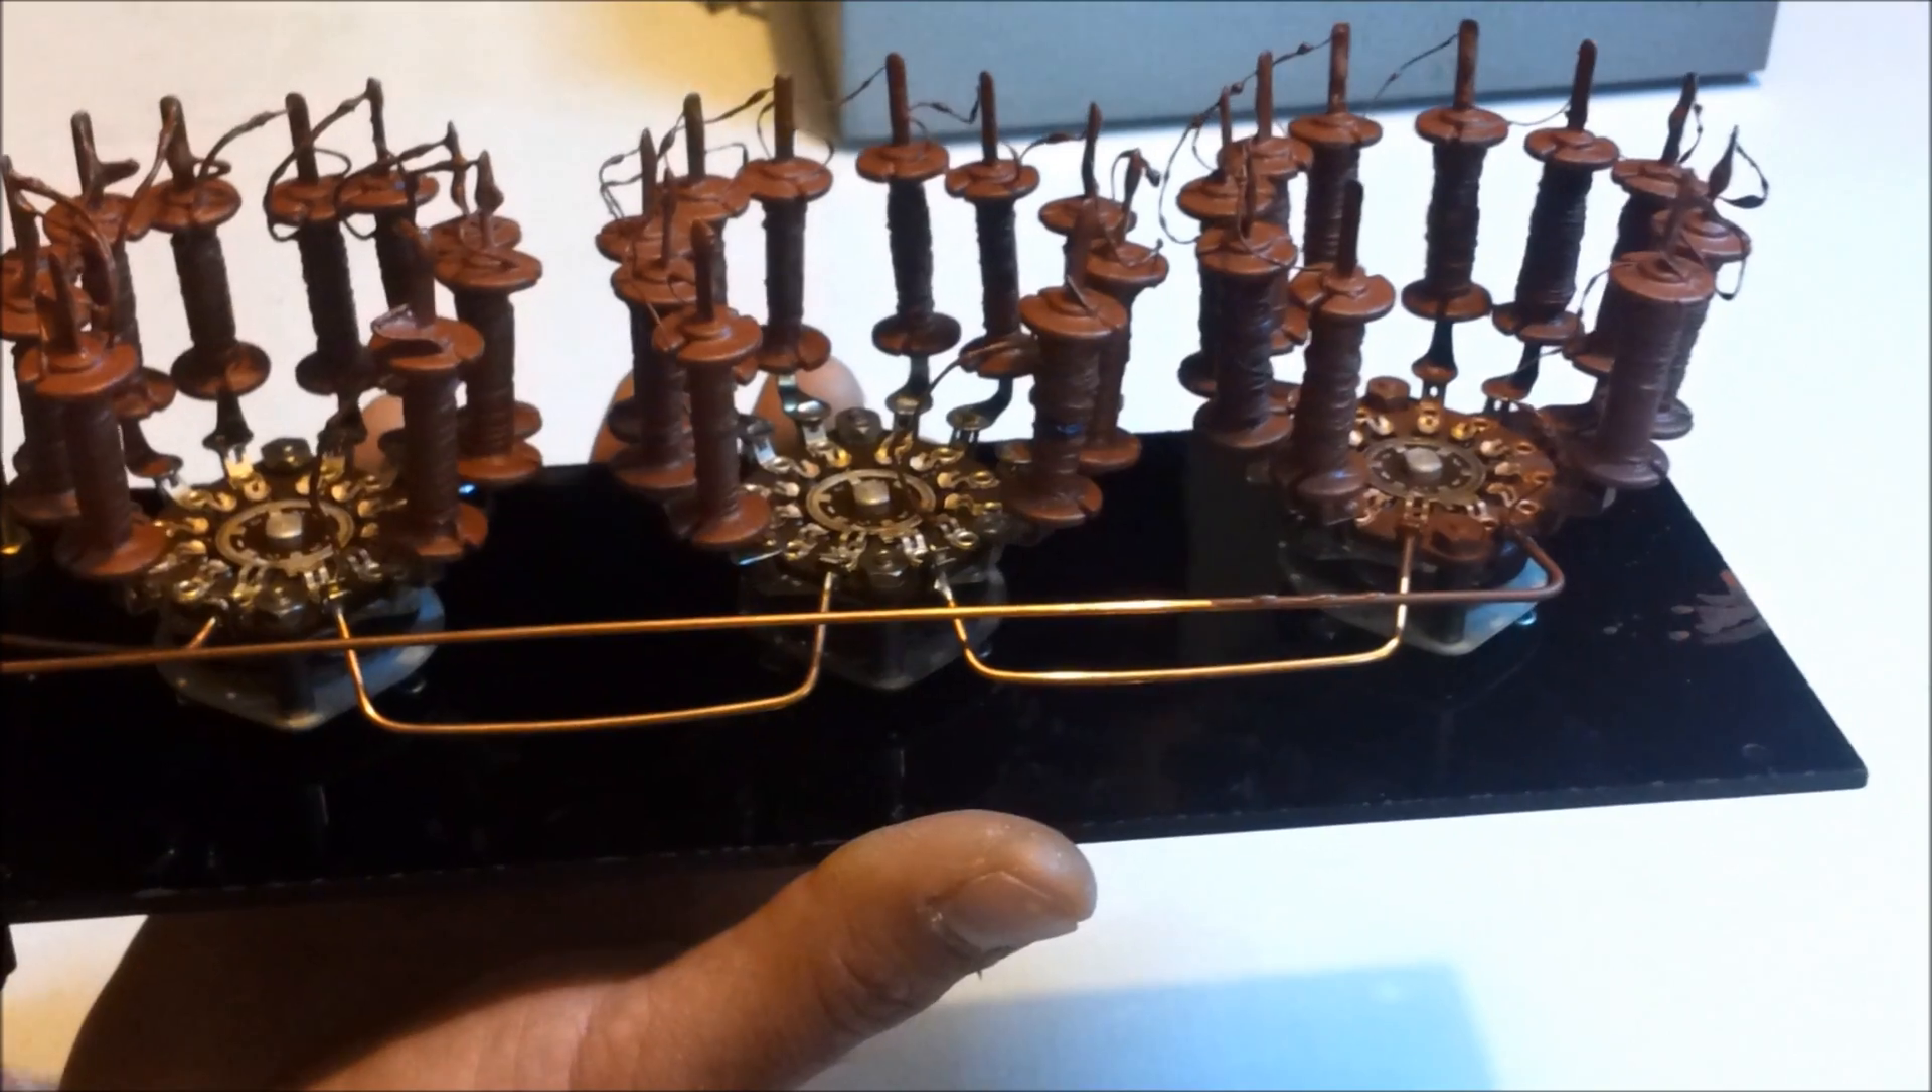We've got these solid copper bars here connecting the rotary switches together.